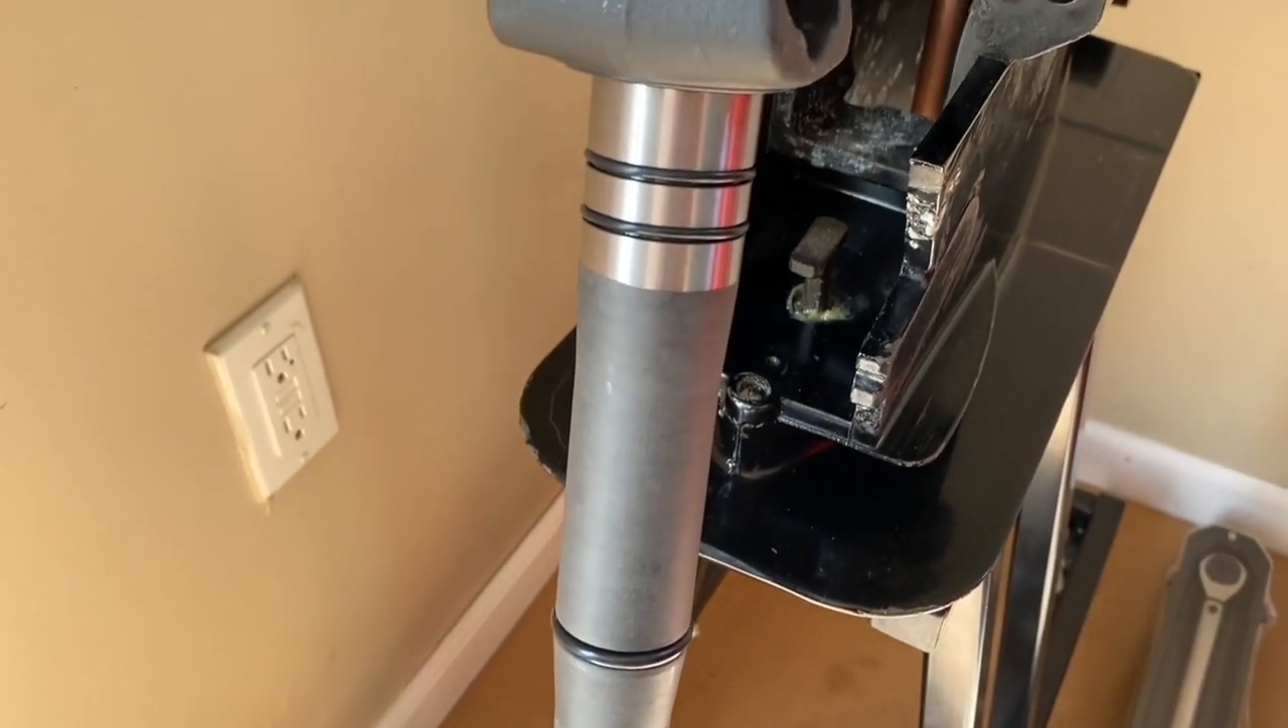O-rings are now installed.